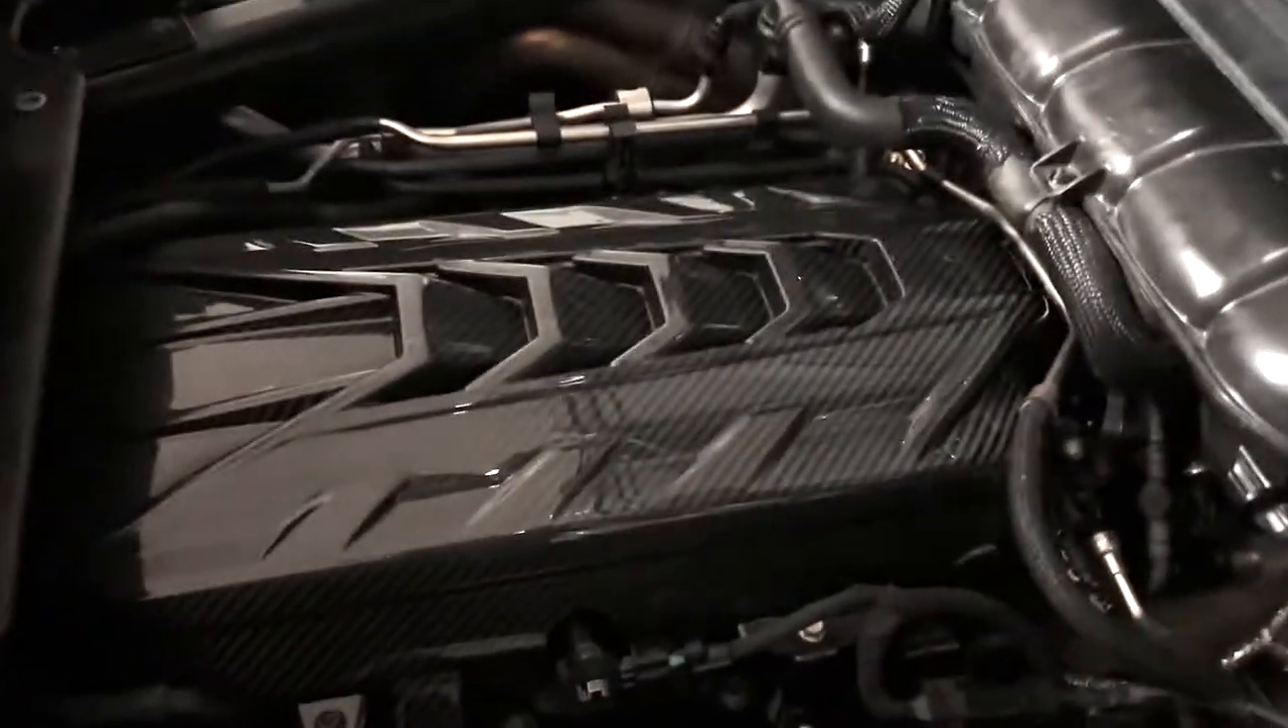We got the engine cover. Thanks to Ashlyn. We got the engine cover on now.